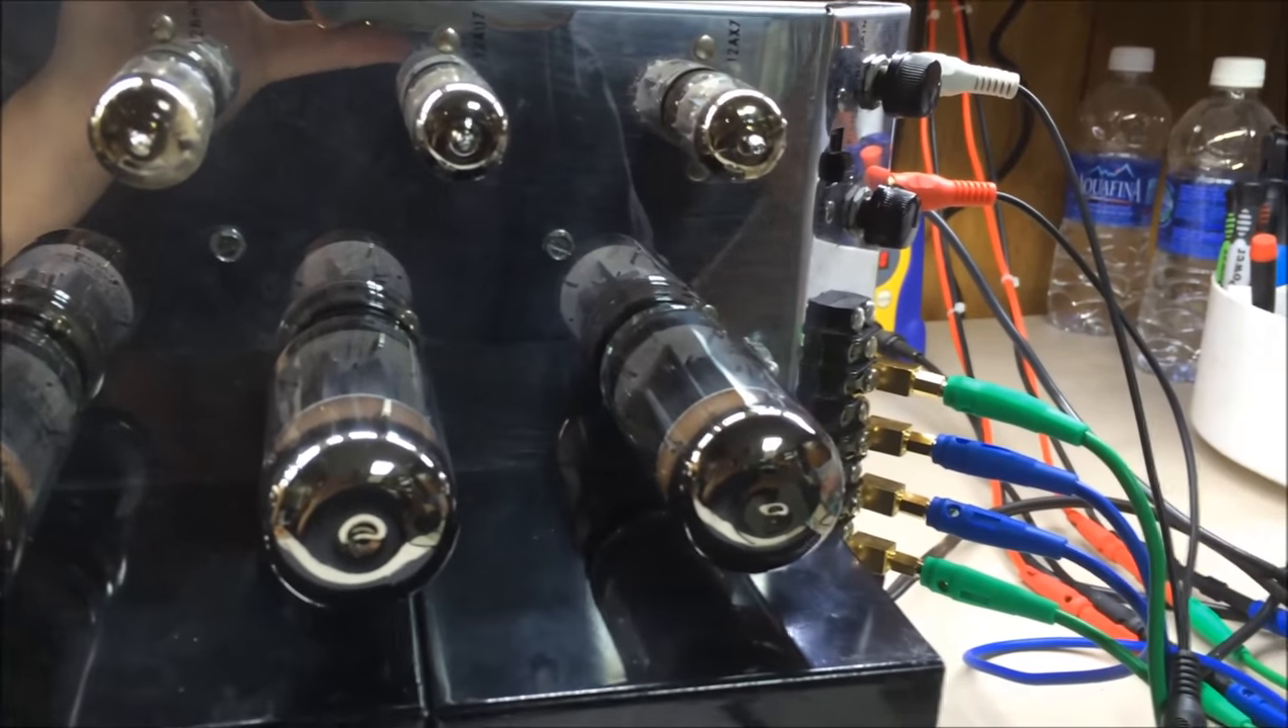If you uh if you want to if you notice i've hooked all the connections back up here and we're going to do just a little bit of testing on this thing.